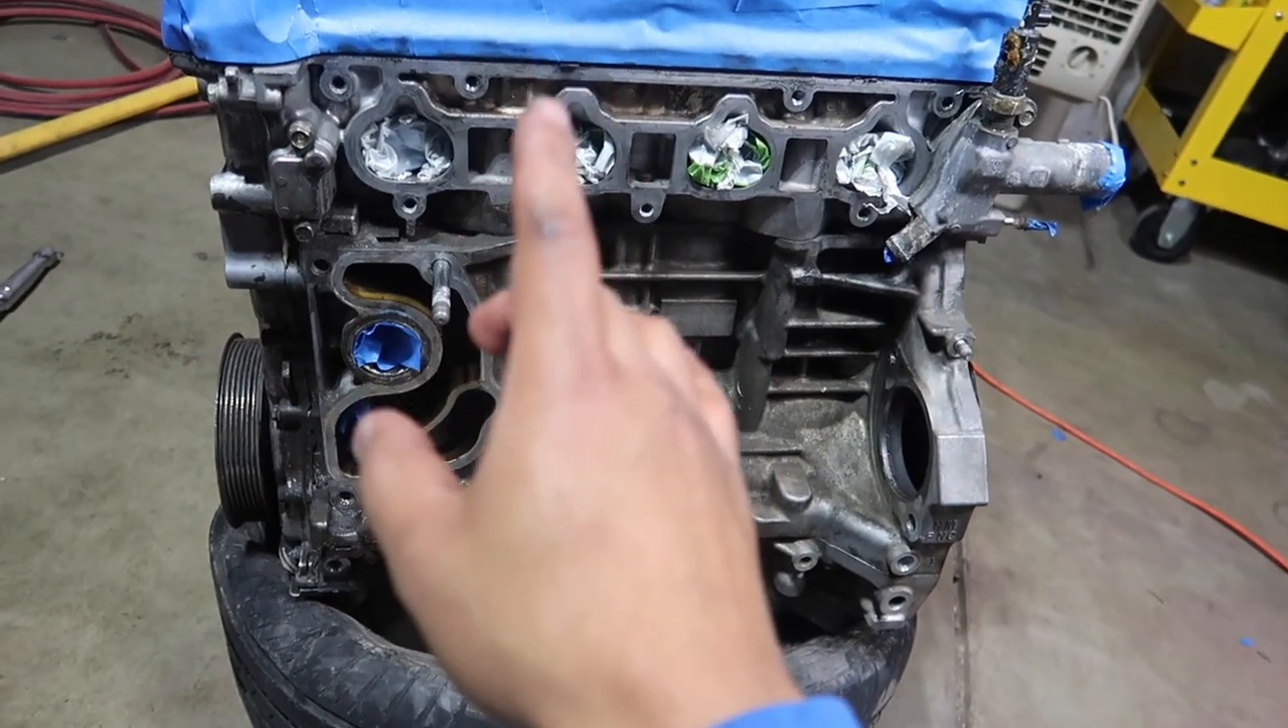We got the water pump all the pulleys off except for this main pulley.